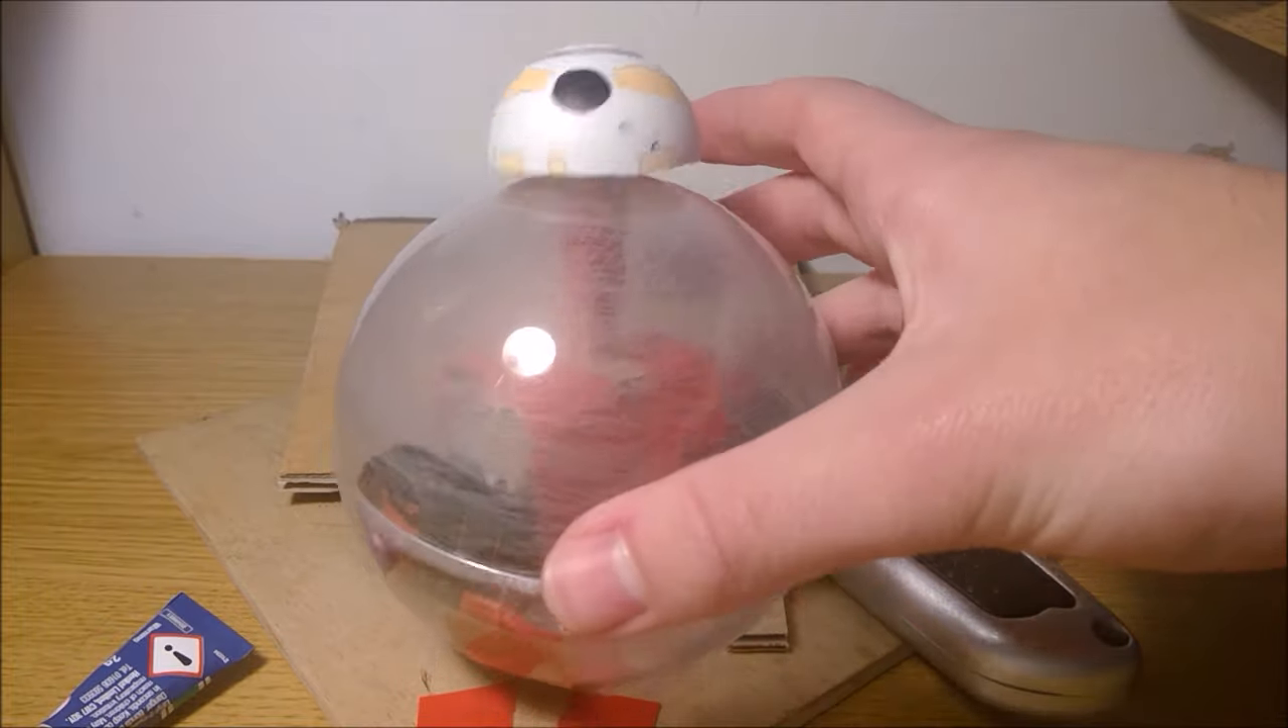As you can see the head now fits on perfectly.